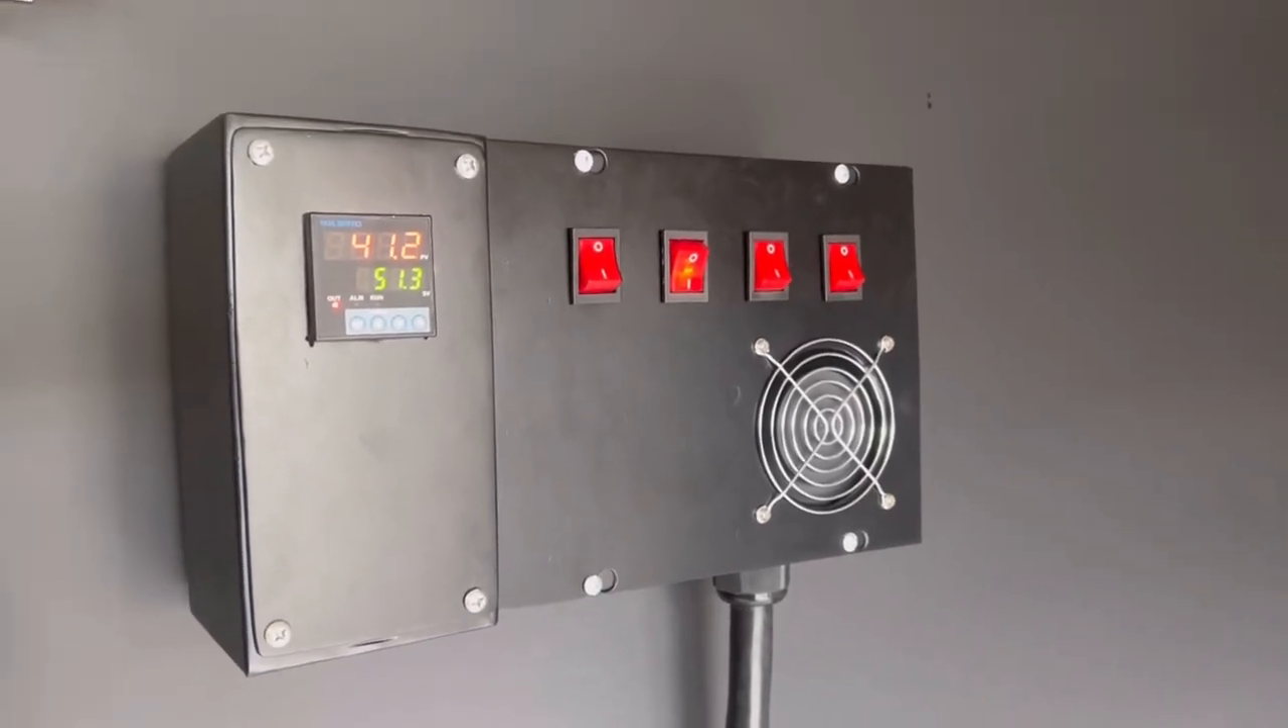I've got the control panel all buttoned up.